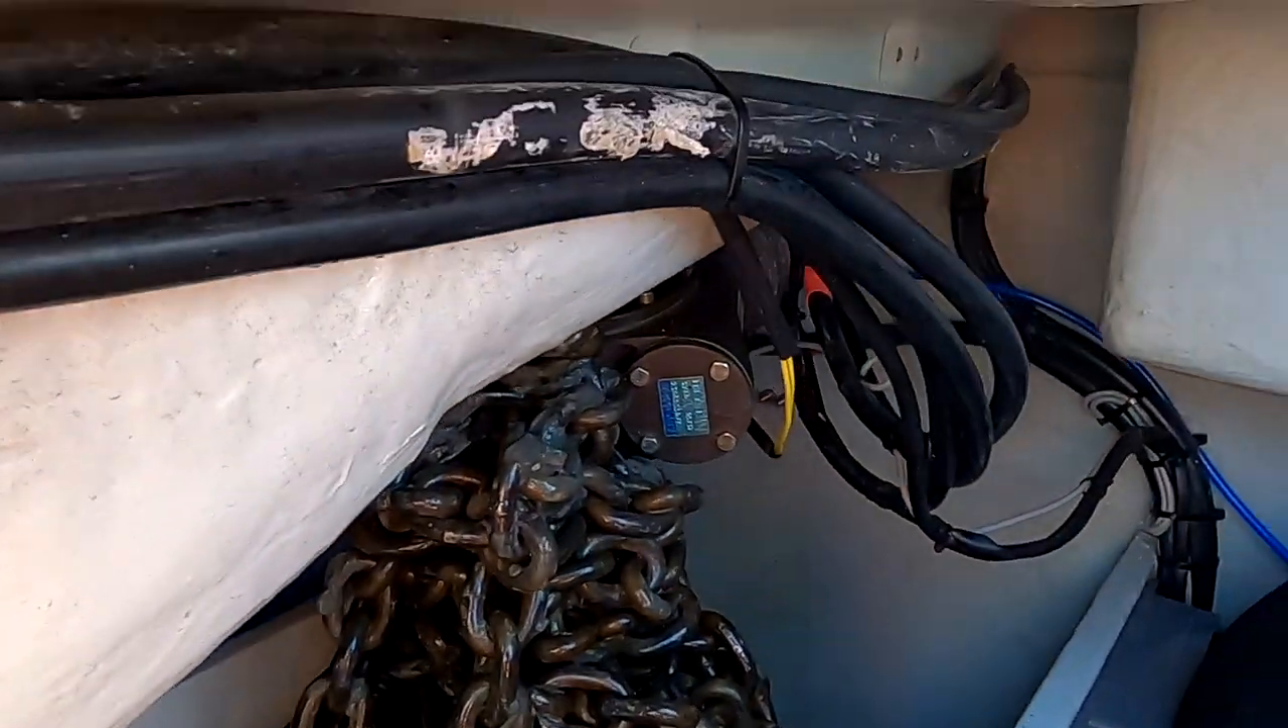As you can see the chain went all the way to the top and now it's blocking the incoming chain.